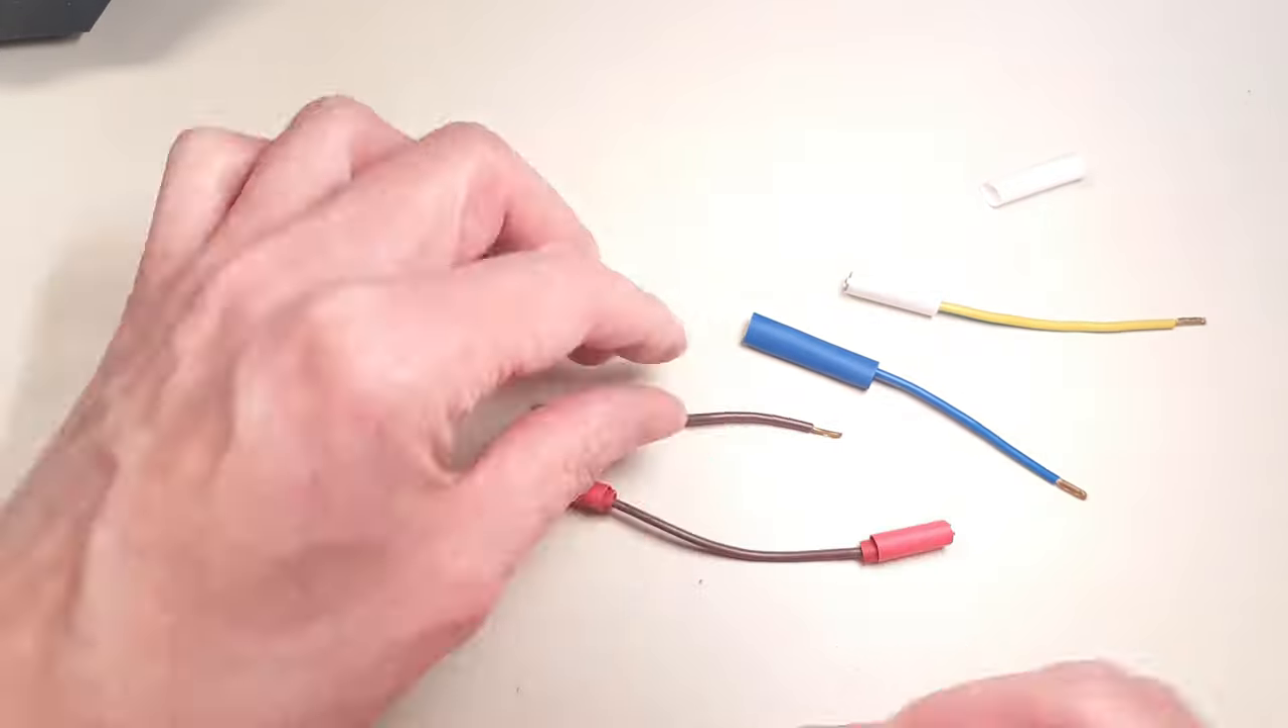I decided to add some shrink tube to the connectors, because I didn't want to have high voltage terminals open in the housing.